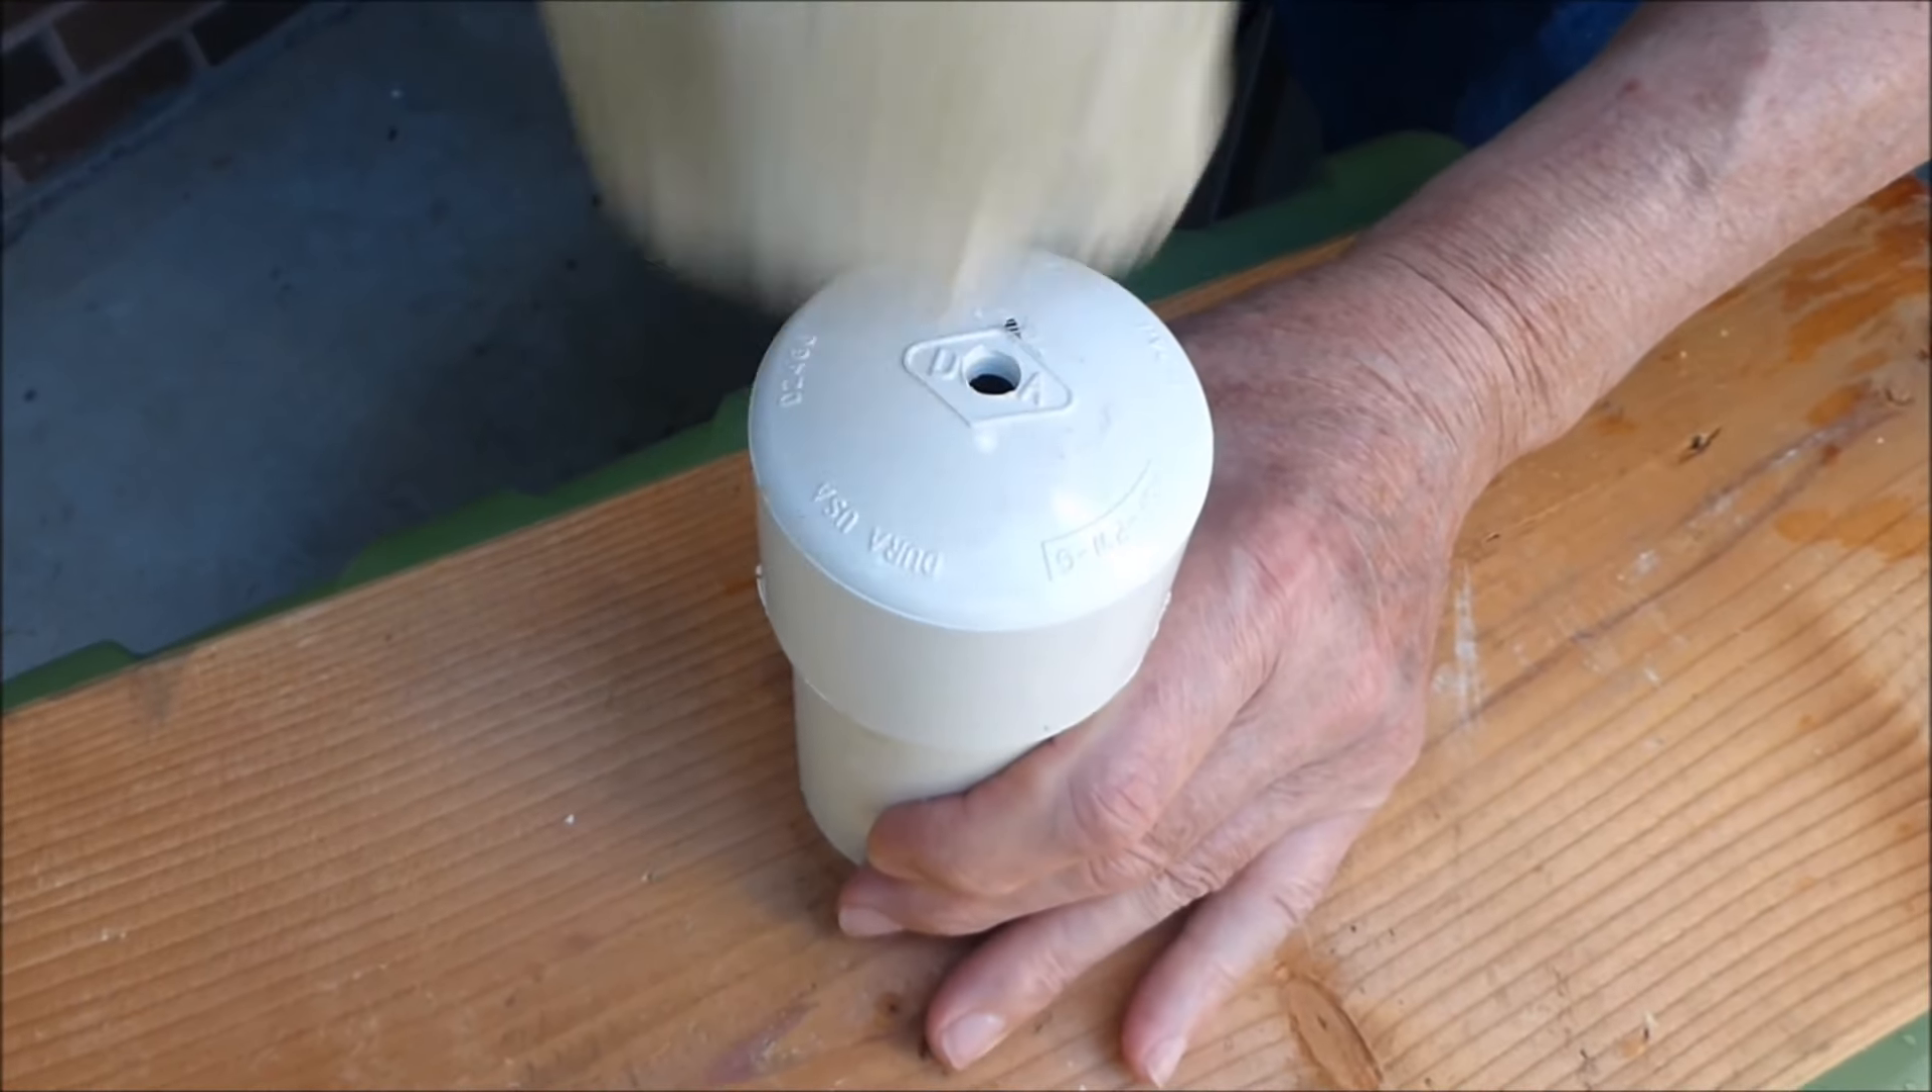The cap is slip fitted onto the PVC pipe.